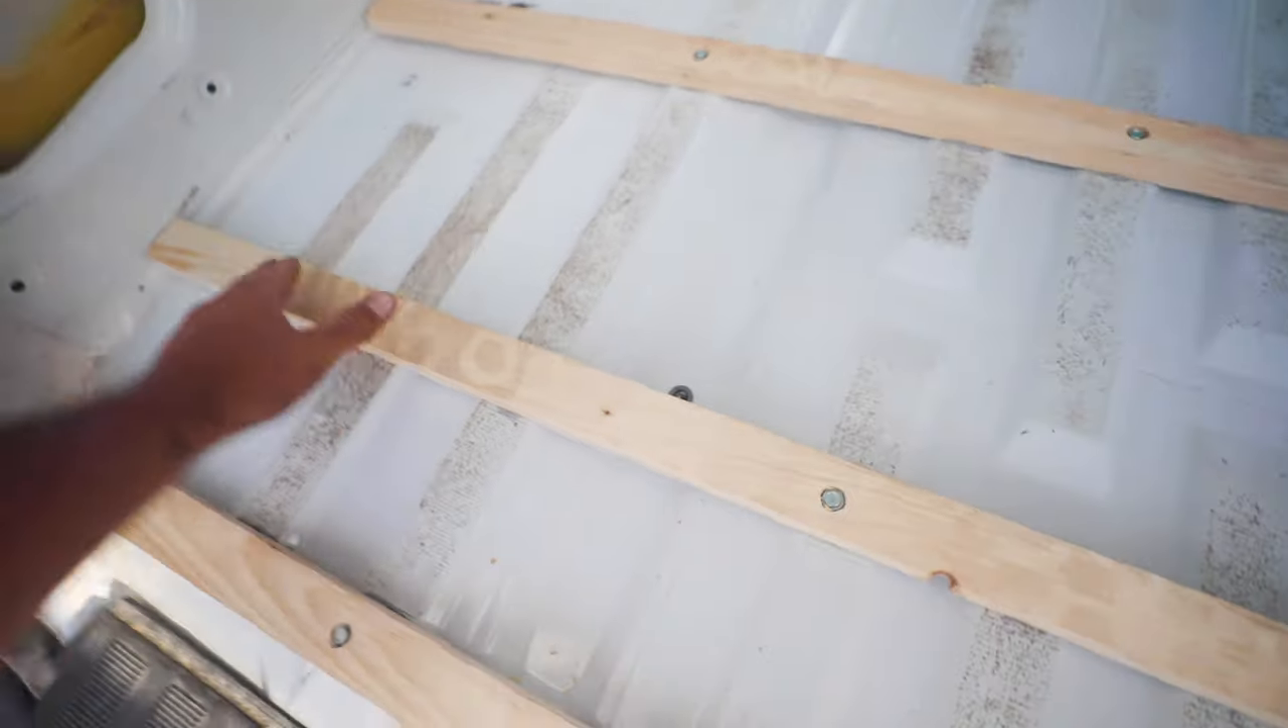You can see here all the screws counter sunk and then self -tapped right into the frame.